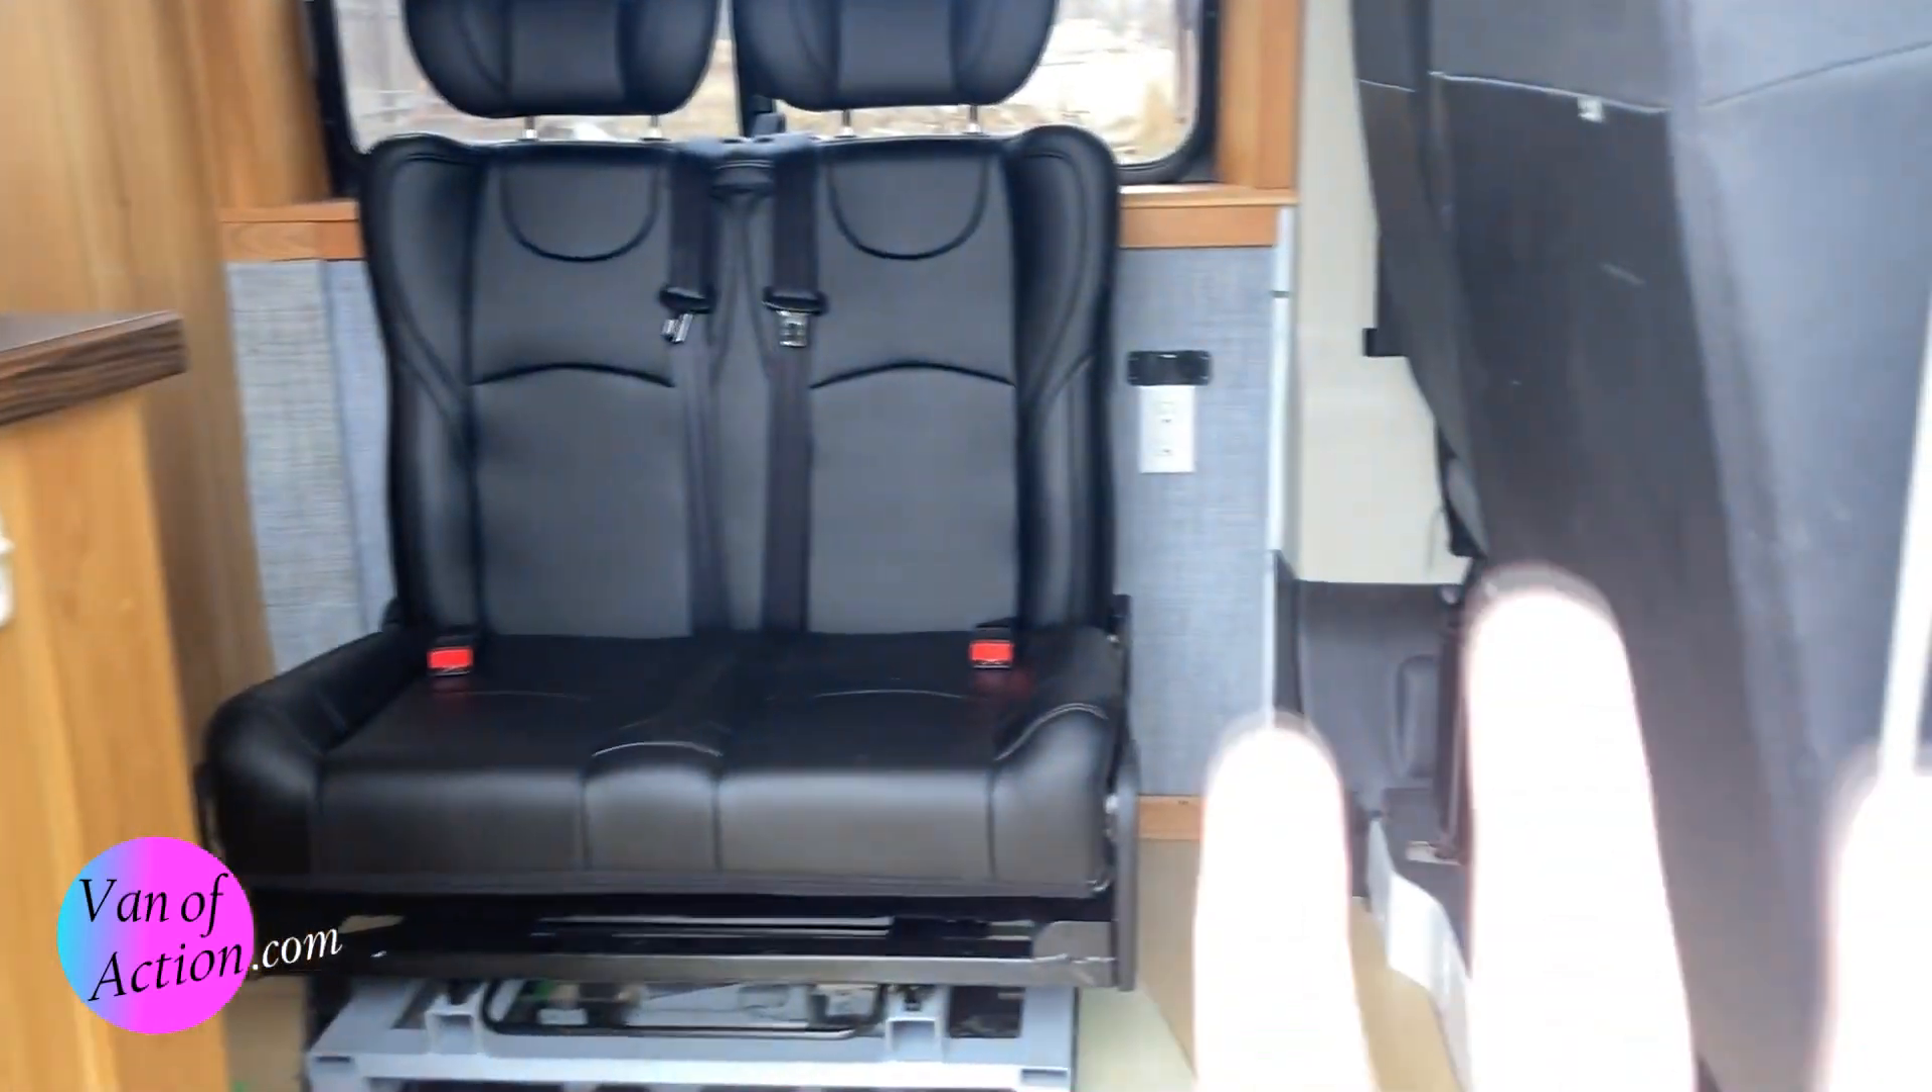And here's the seat installed. Pretty swanky.